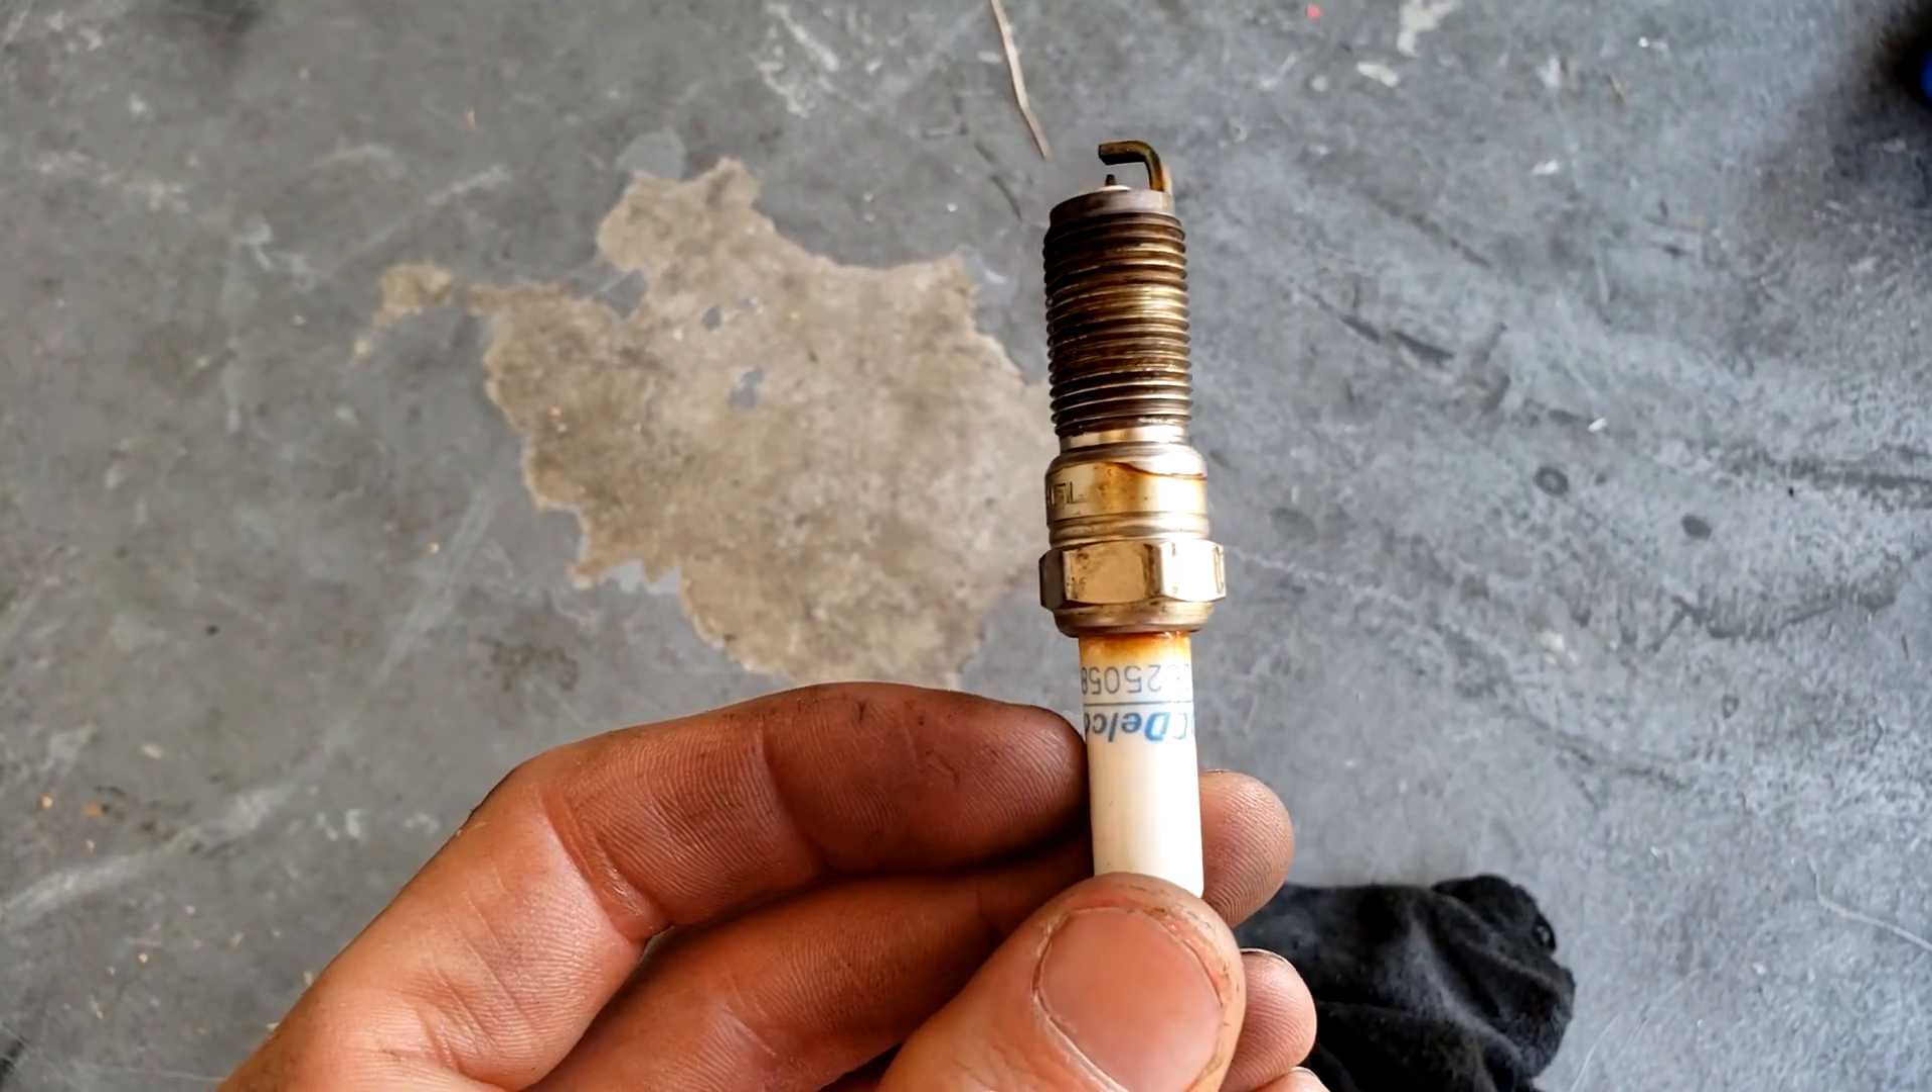All right, so we've got the spark plug out.